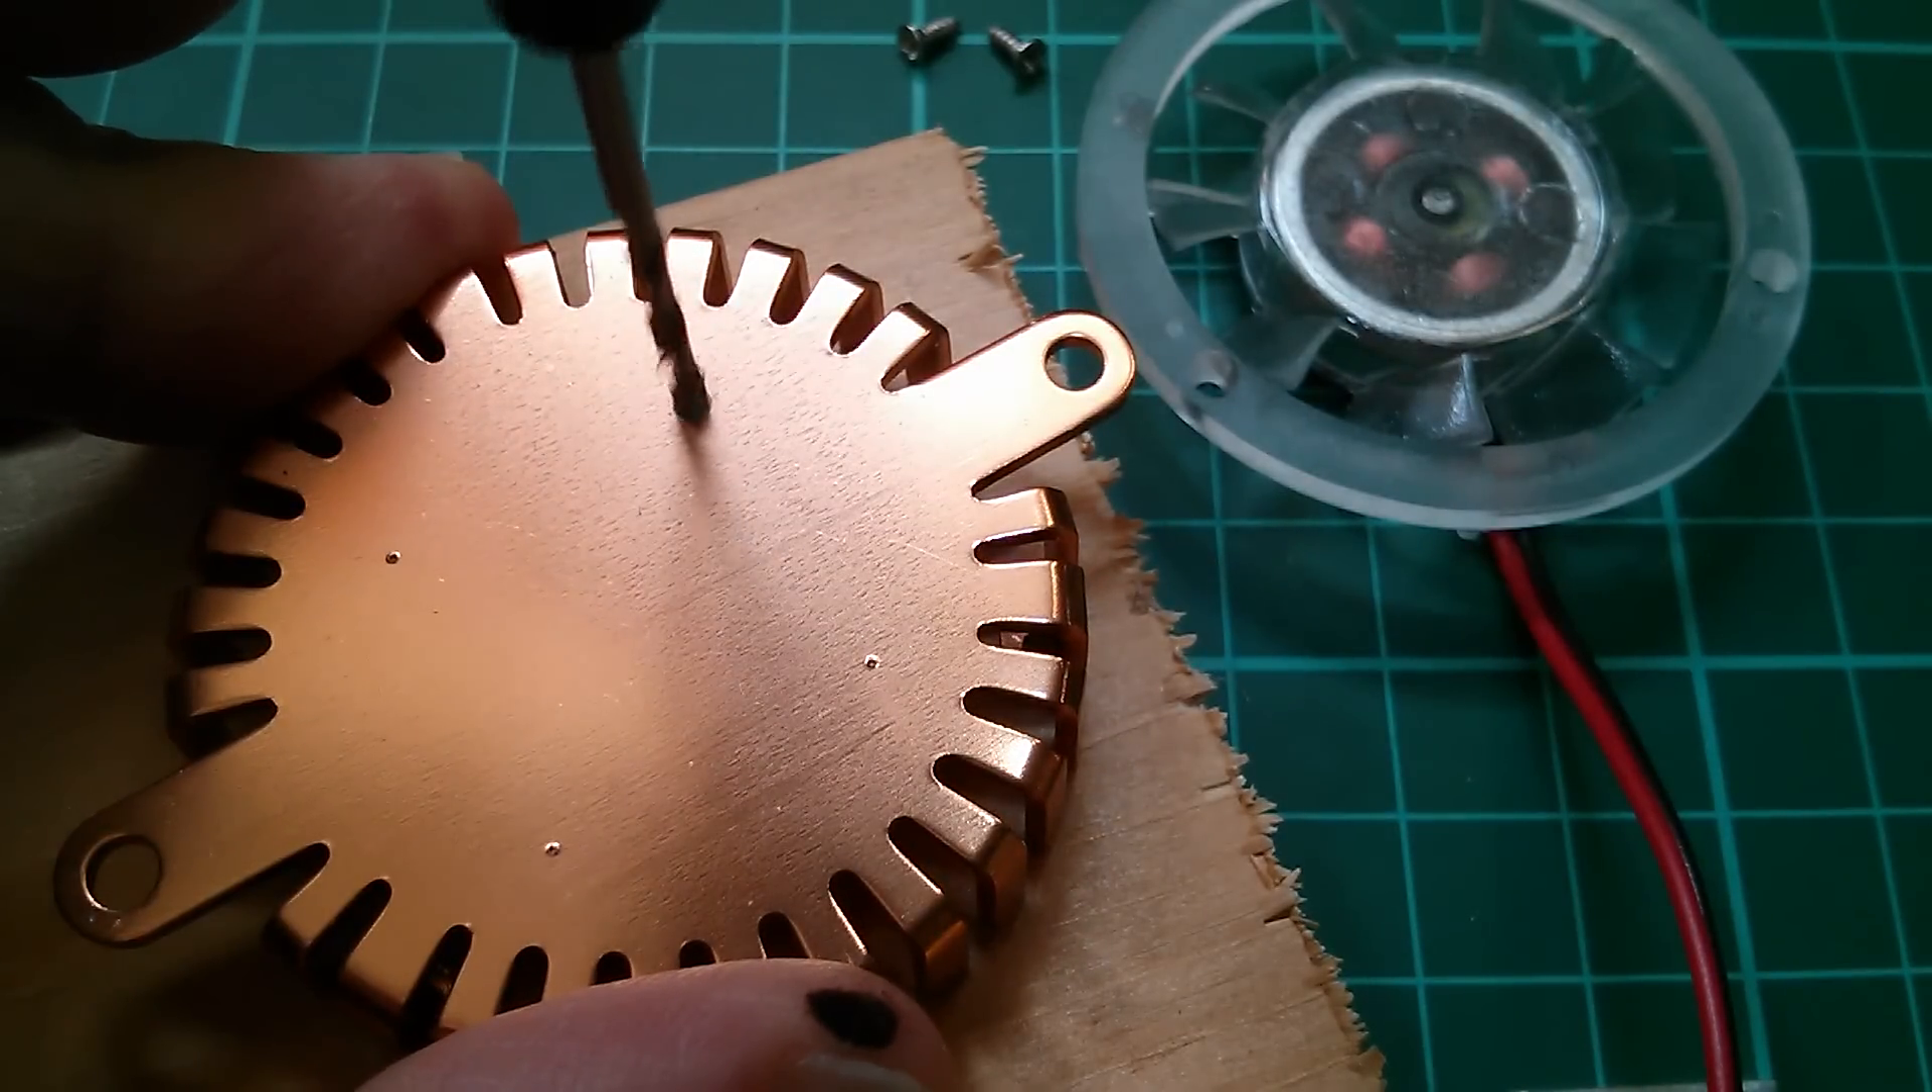Now I've just taken the fan part out of the heat sink while I drill these holes.